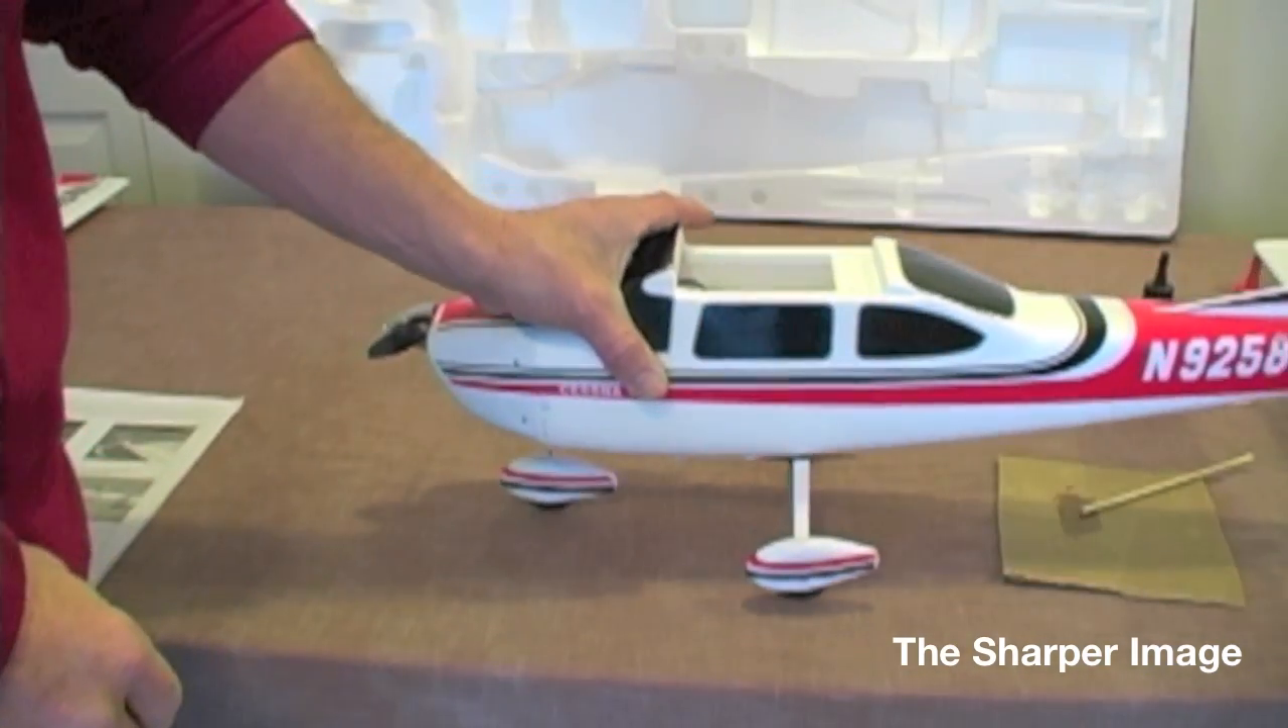And now we have our landing gear all set to go.